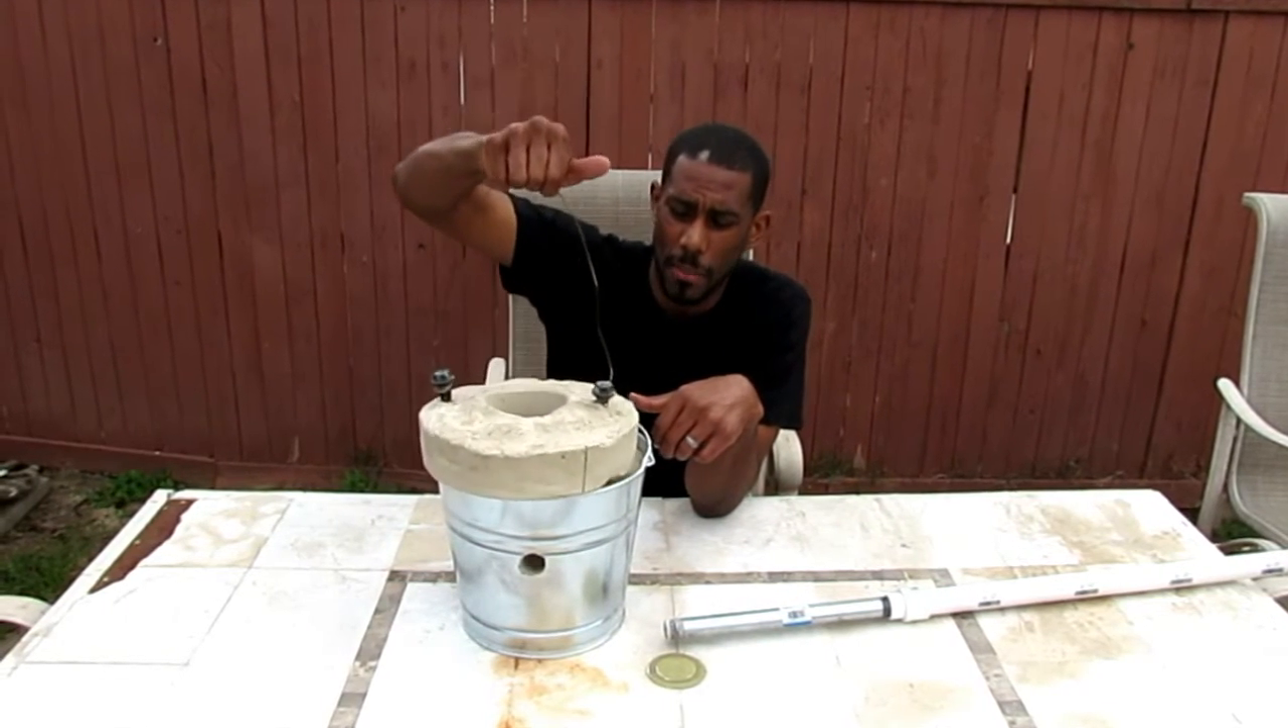So I put these 2 bolts on top and I put a little hanger you know just wrapped a little hanger around these 2 bolts just to give me something to pull it off when it's hot.